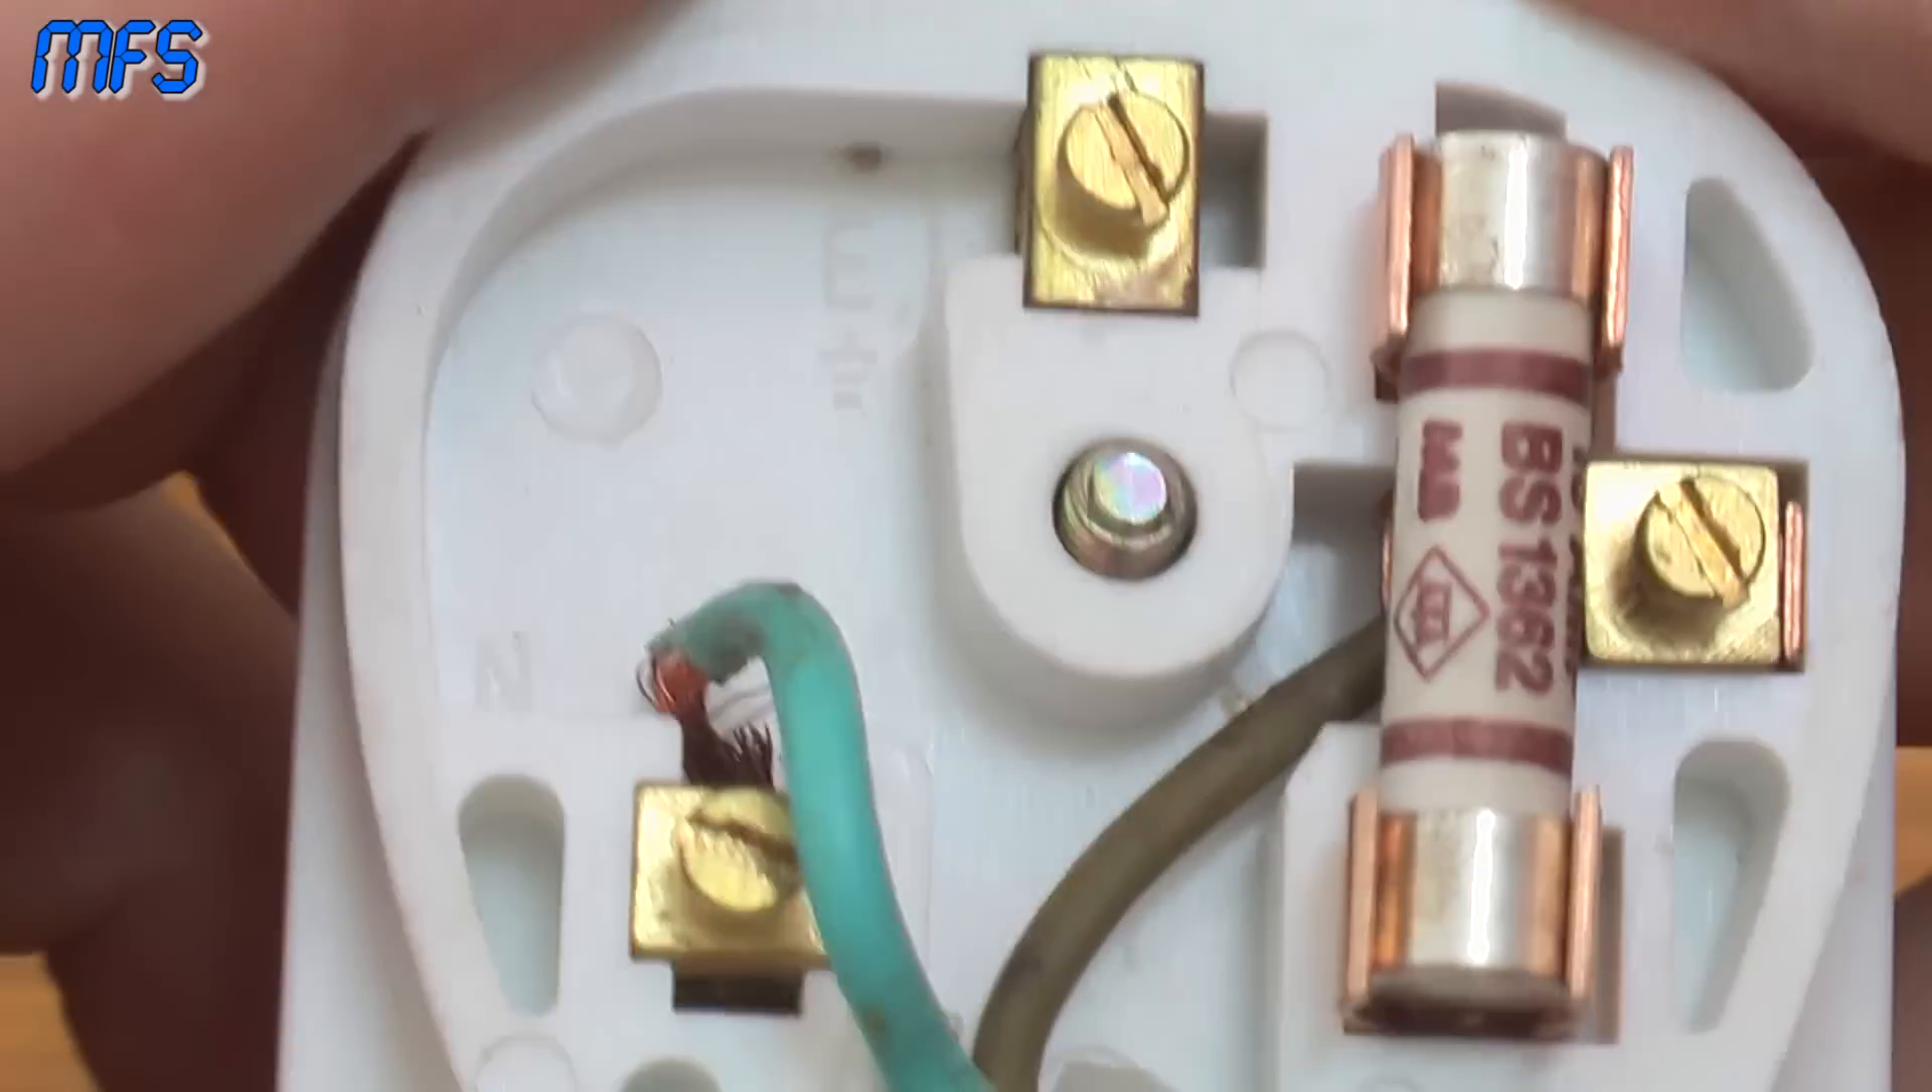Gone too far on the neutral terminal we've got a lot of exposed wire there.